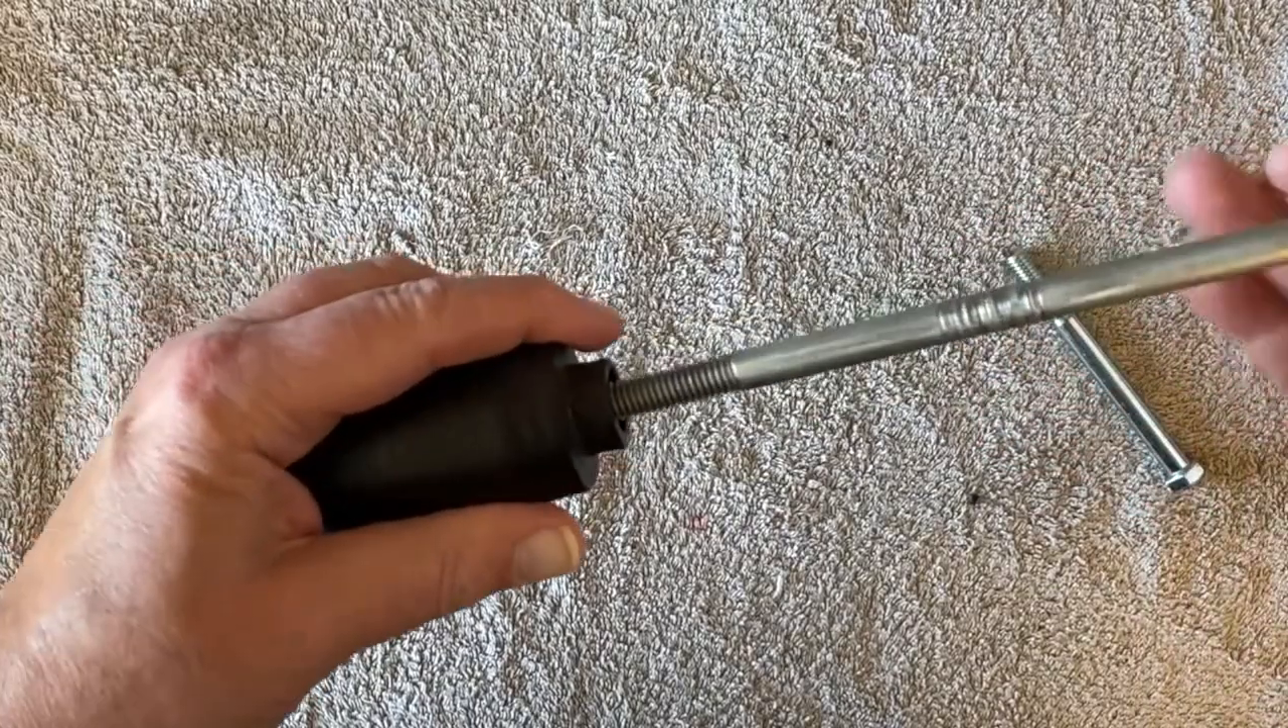Took the bolt out and then the rod itself. I just inserted the rod and just threaded it in.